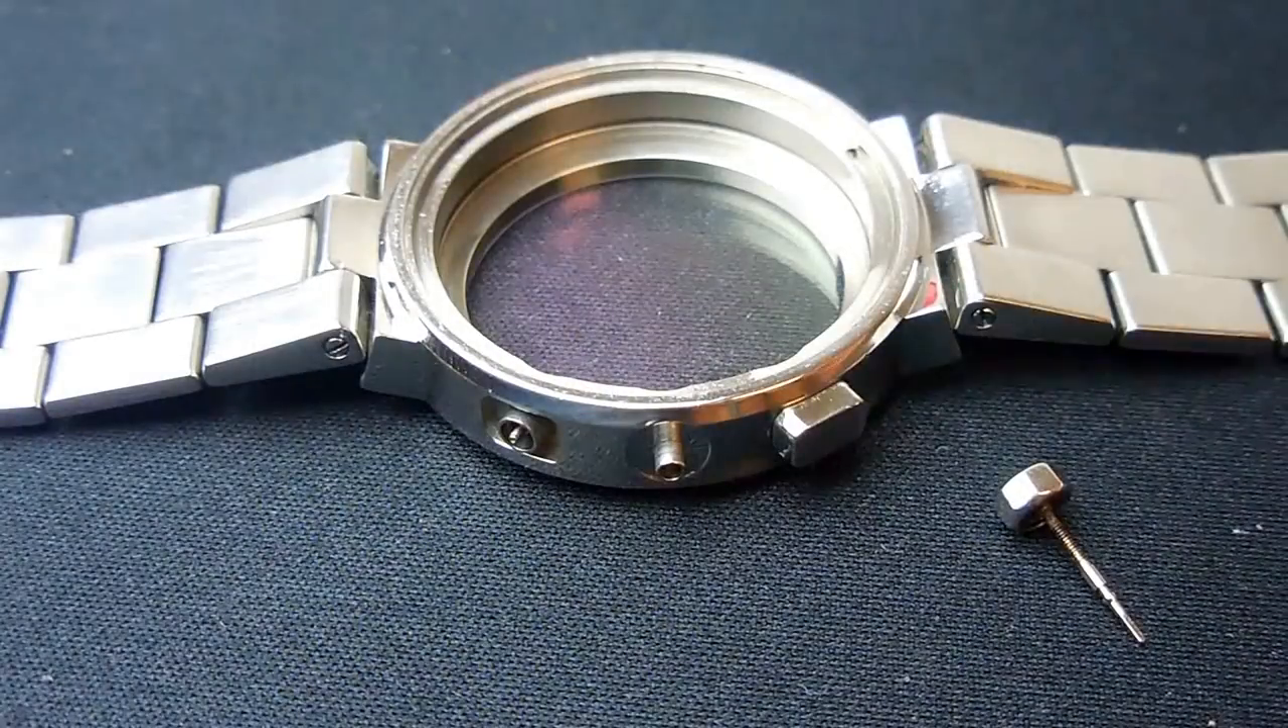Okay, one button is back in.